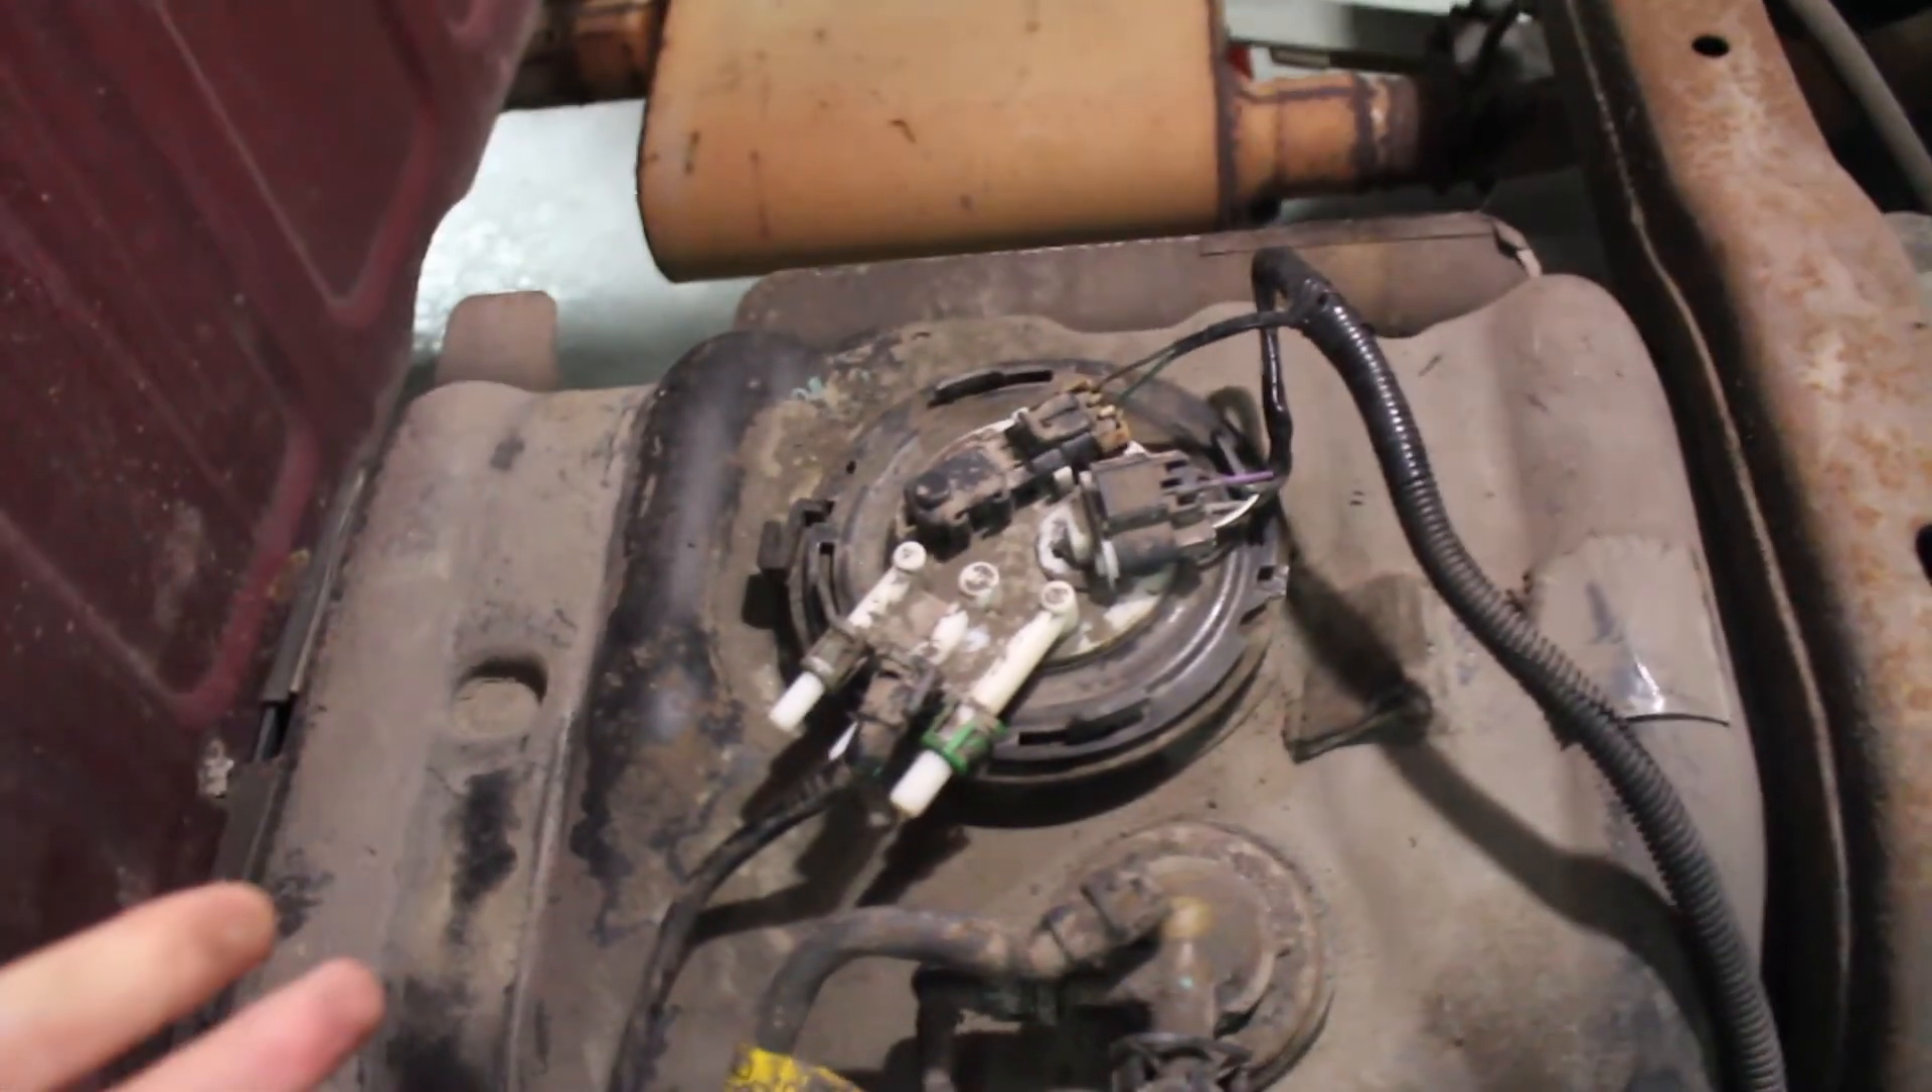All right guys we got the pump in along with the sensors connected.